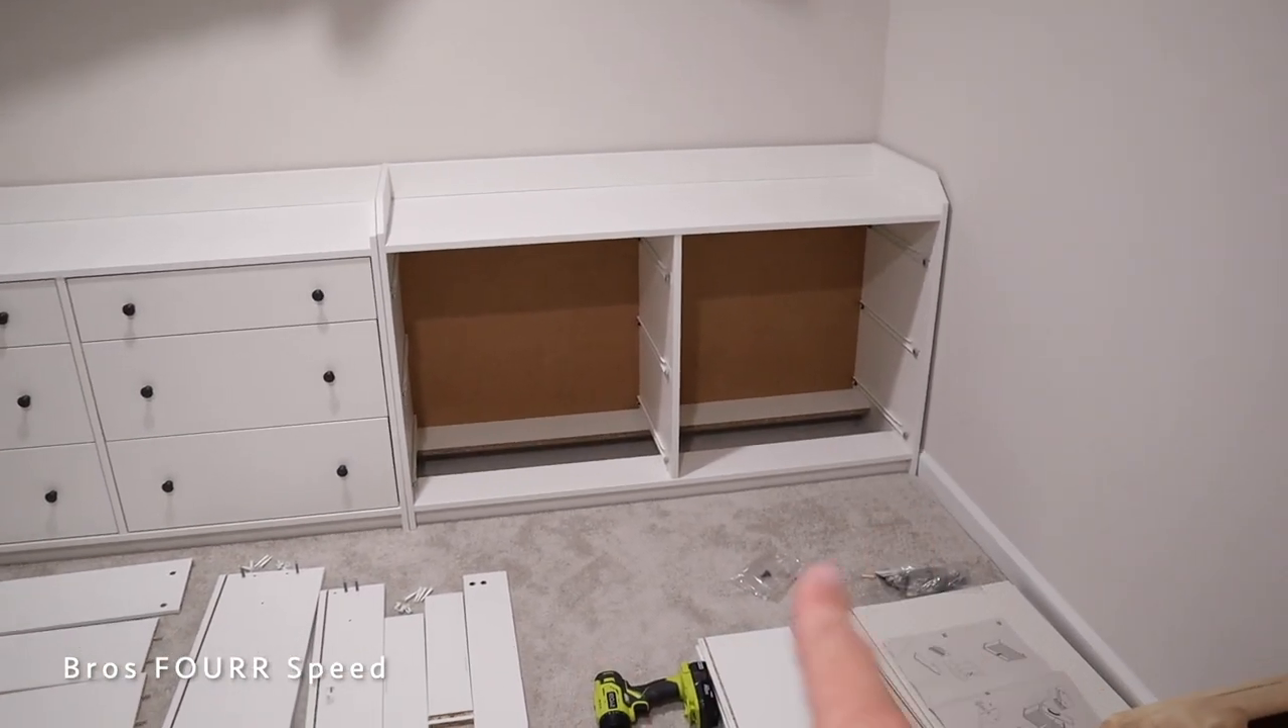So it is starting to look like a dresser you can see before with no drawers and all the drawers in the one to the left.